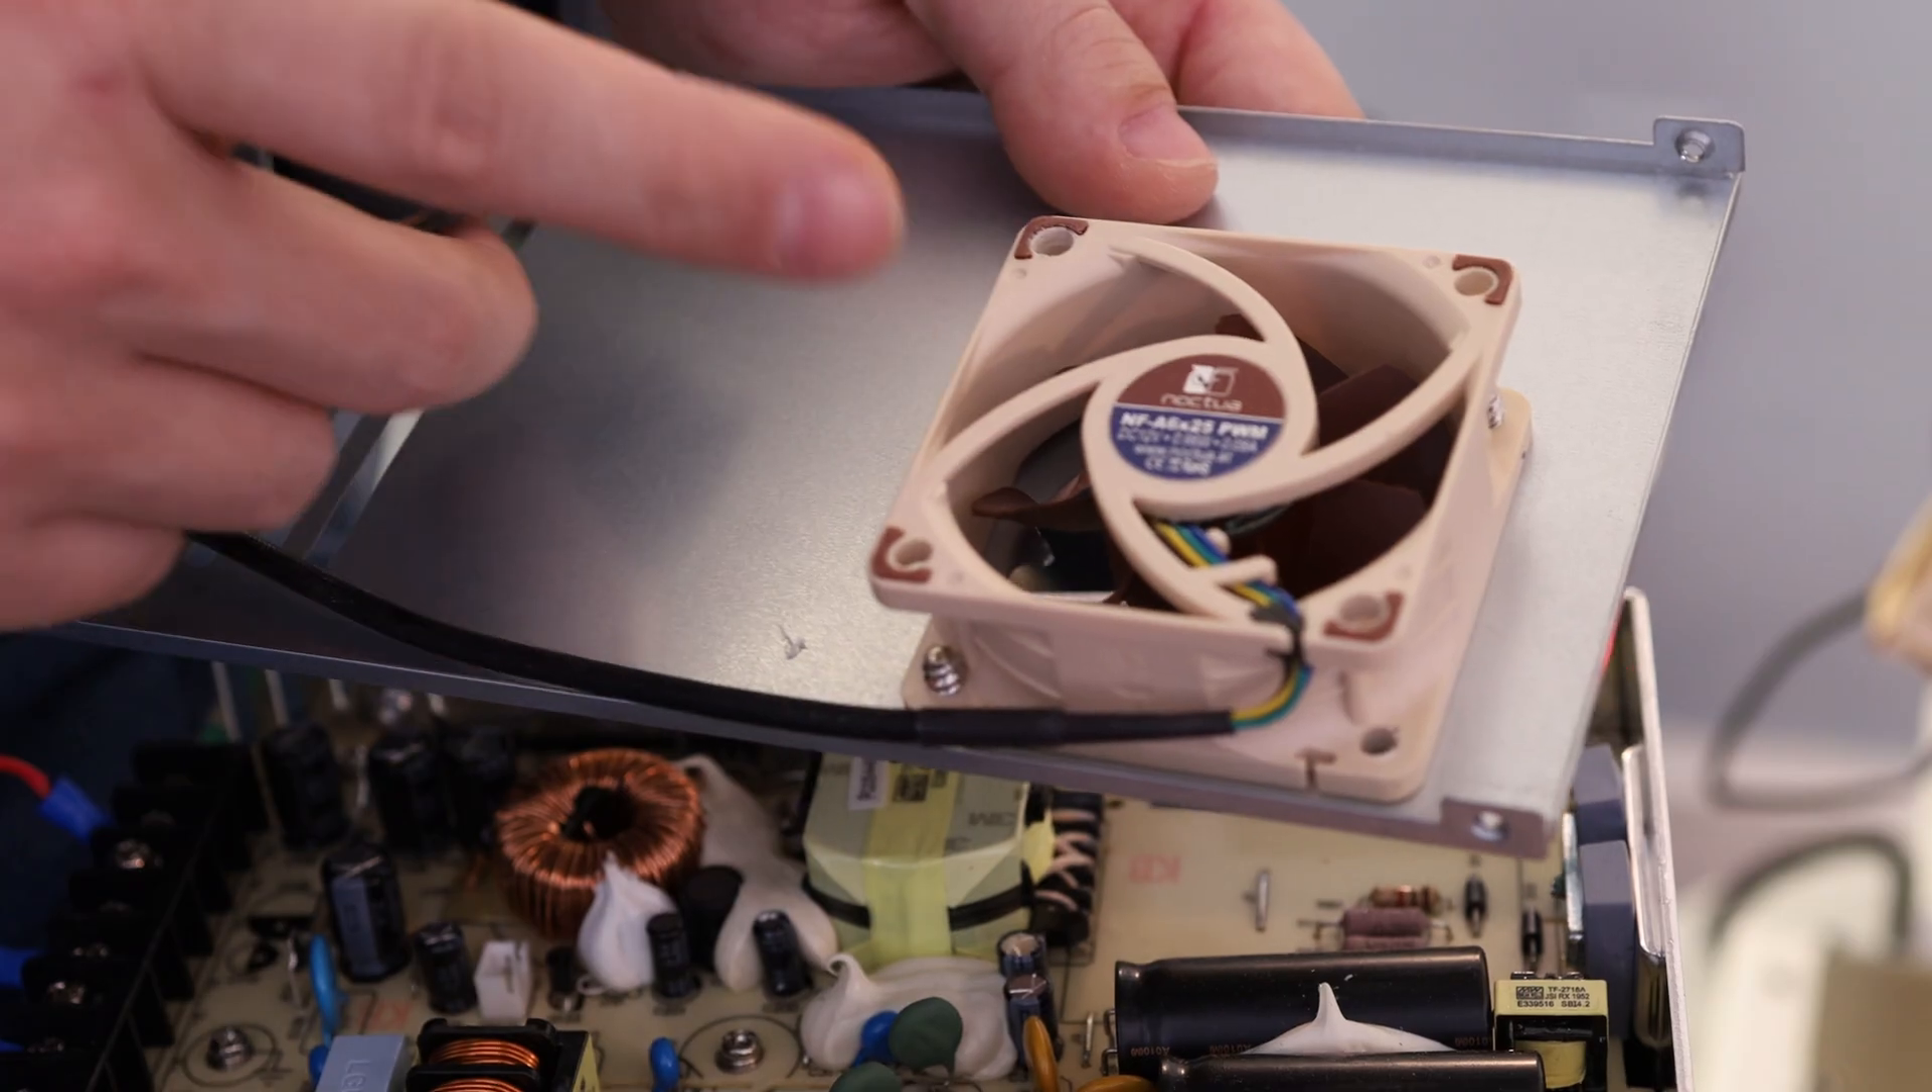You can see here, I've already installed a 12 volt Noctua fan into this port.